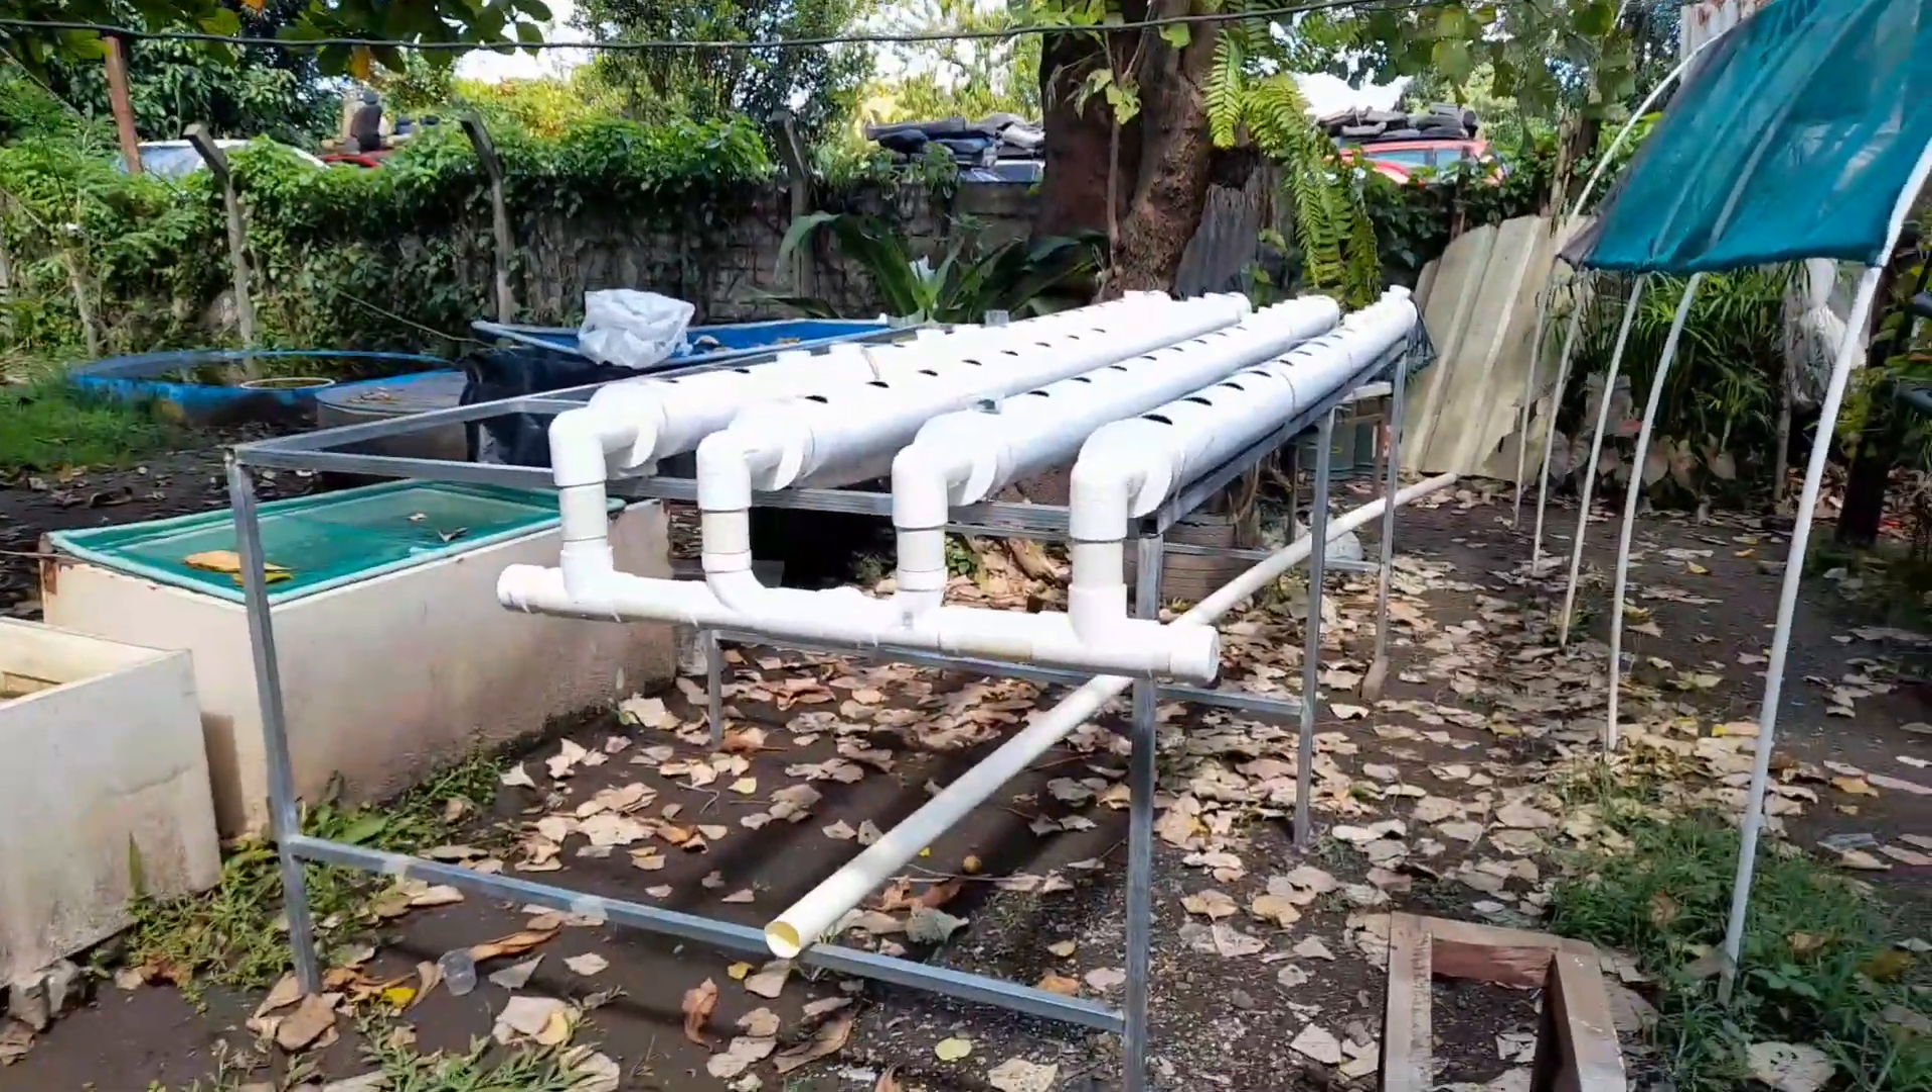Miren cómo ha quedado ya el sistema montado en nuestra mesa.